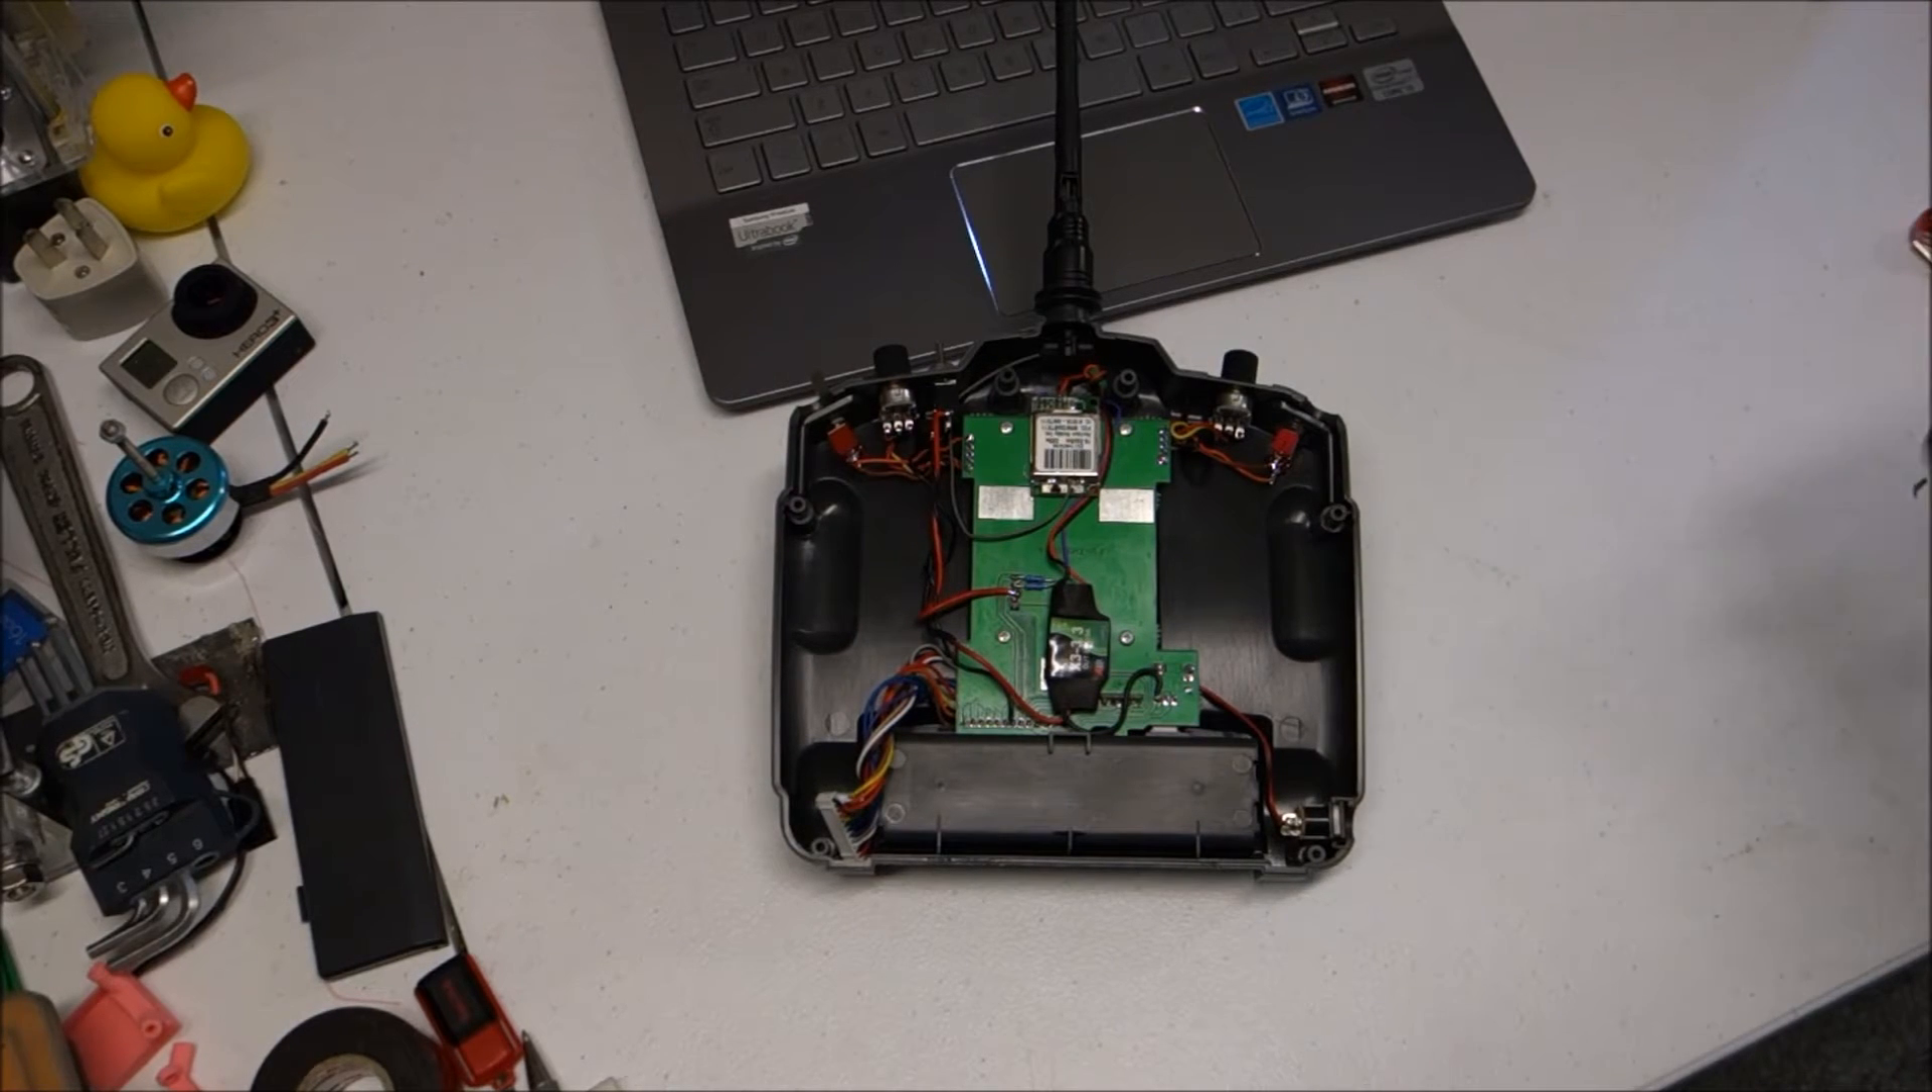Alright so we've gone ahead and removed the front cover.